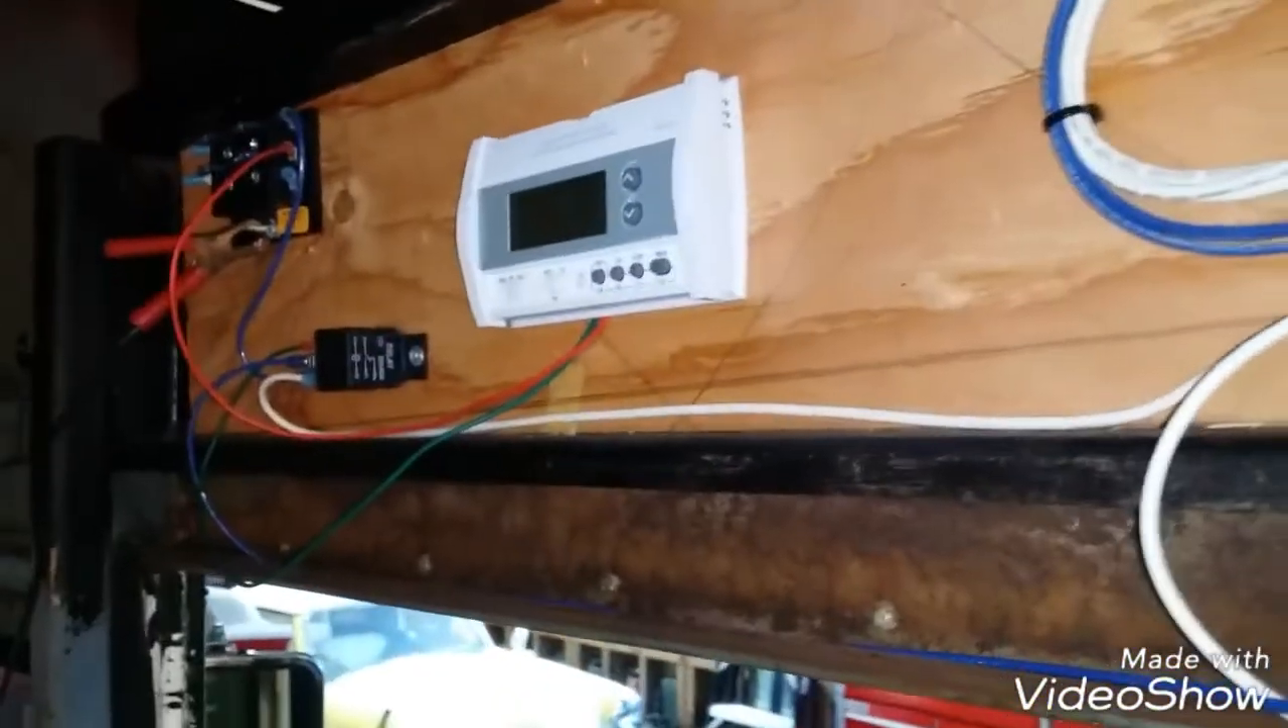So, let me walk you through what I've got done. I've mounted a board up in this space.